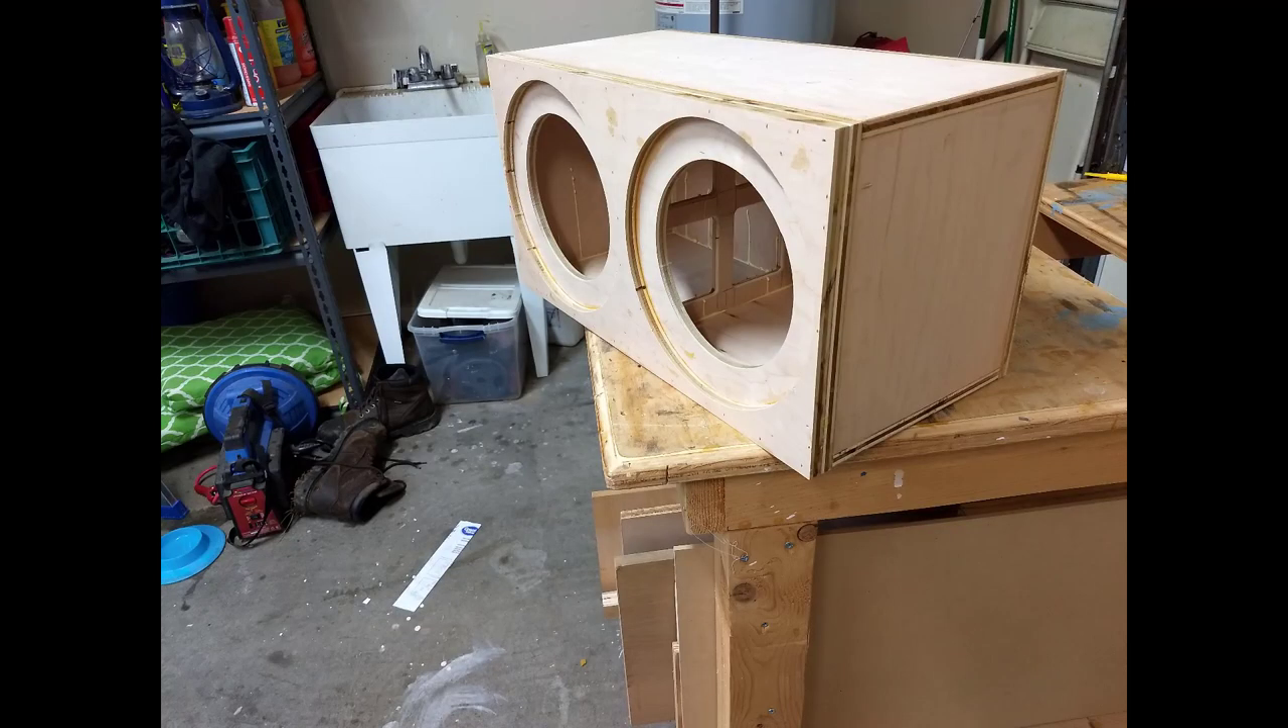This is the last step and this is the part where I start to get really super excited because now technically all you've got to do is put the speakers in and wire it up and it can play some music.